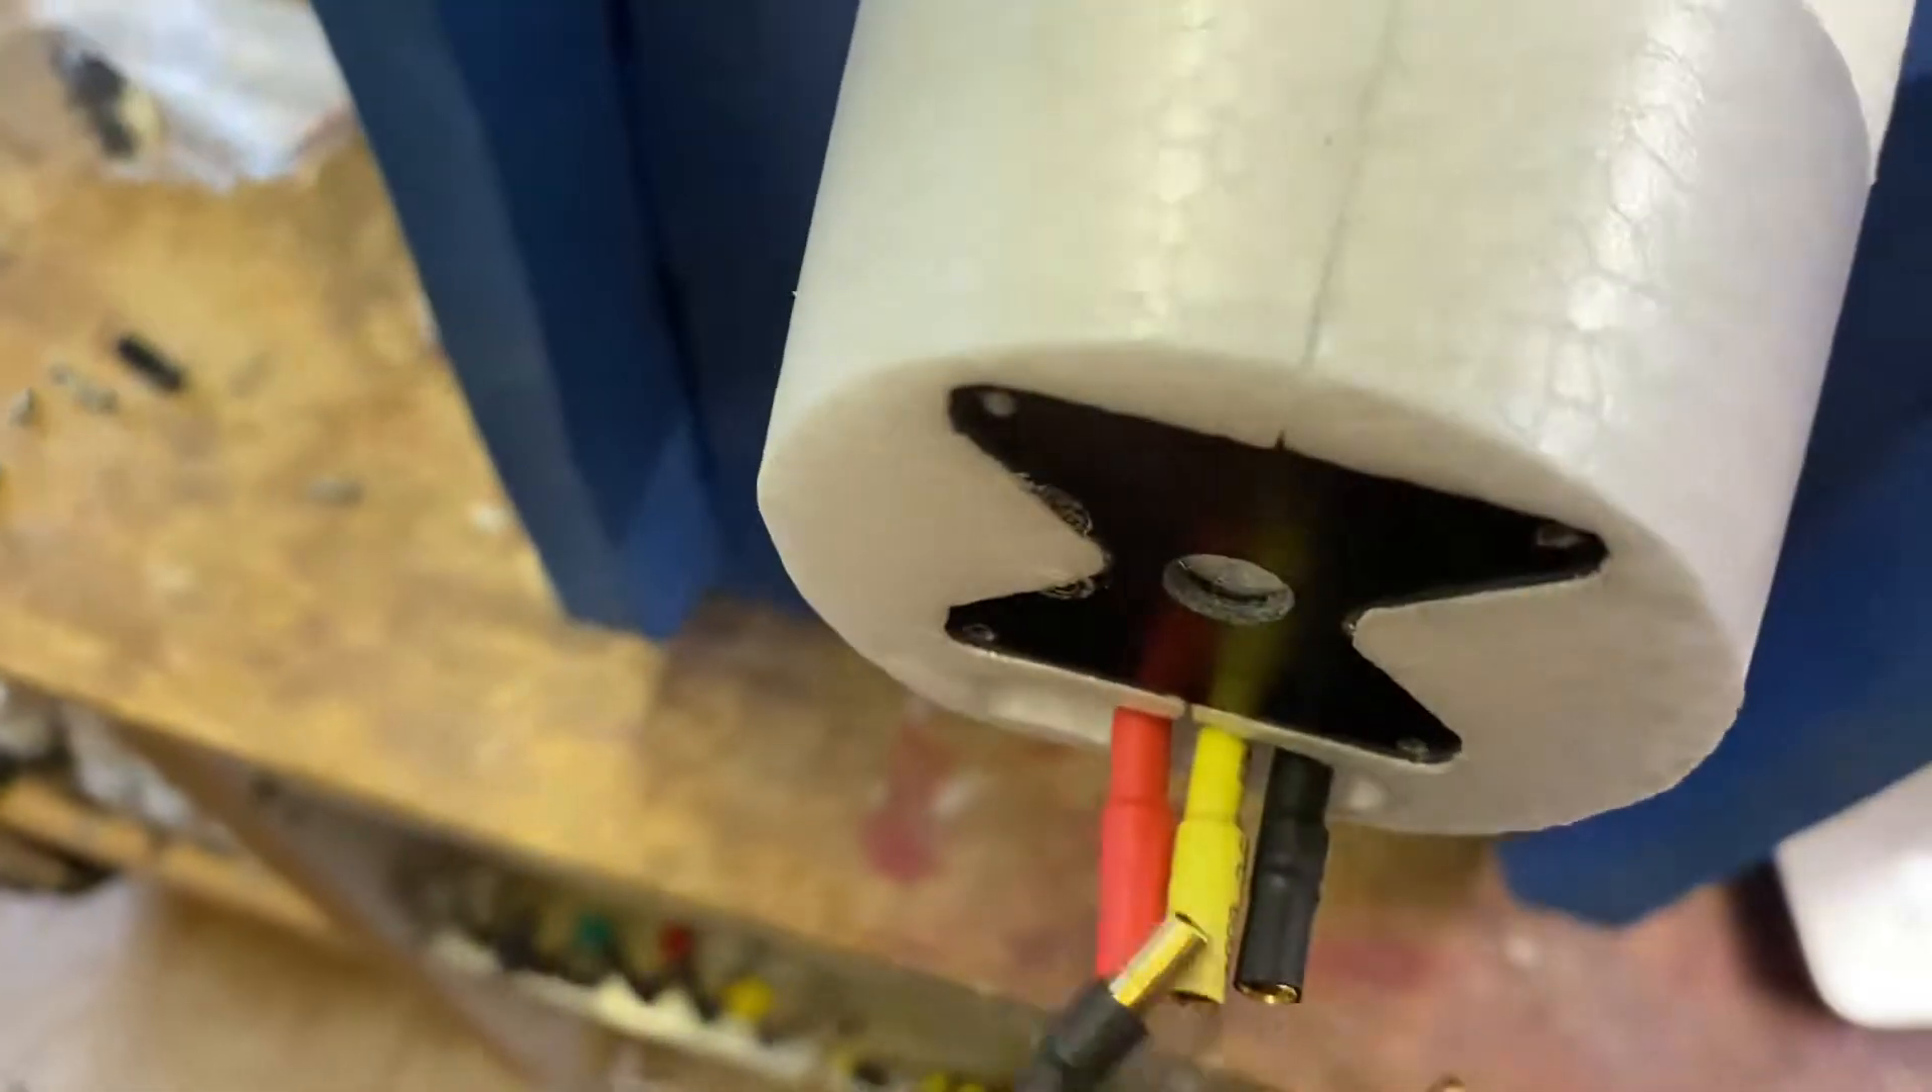But it's one of the FMS Predator ESCs, I've pushed the wires out the front, I'm going to connect them up just as per the colours really, and then screw it on.